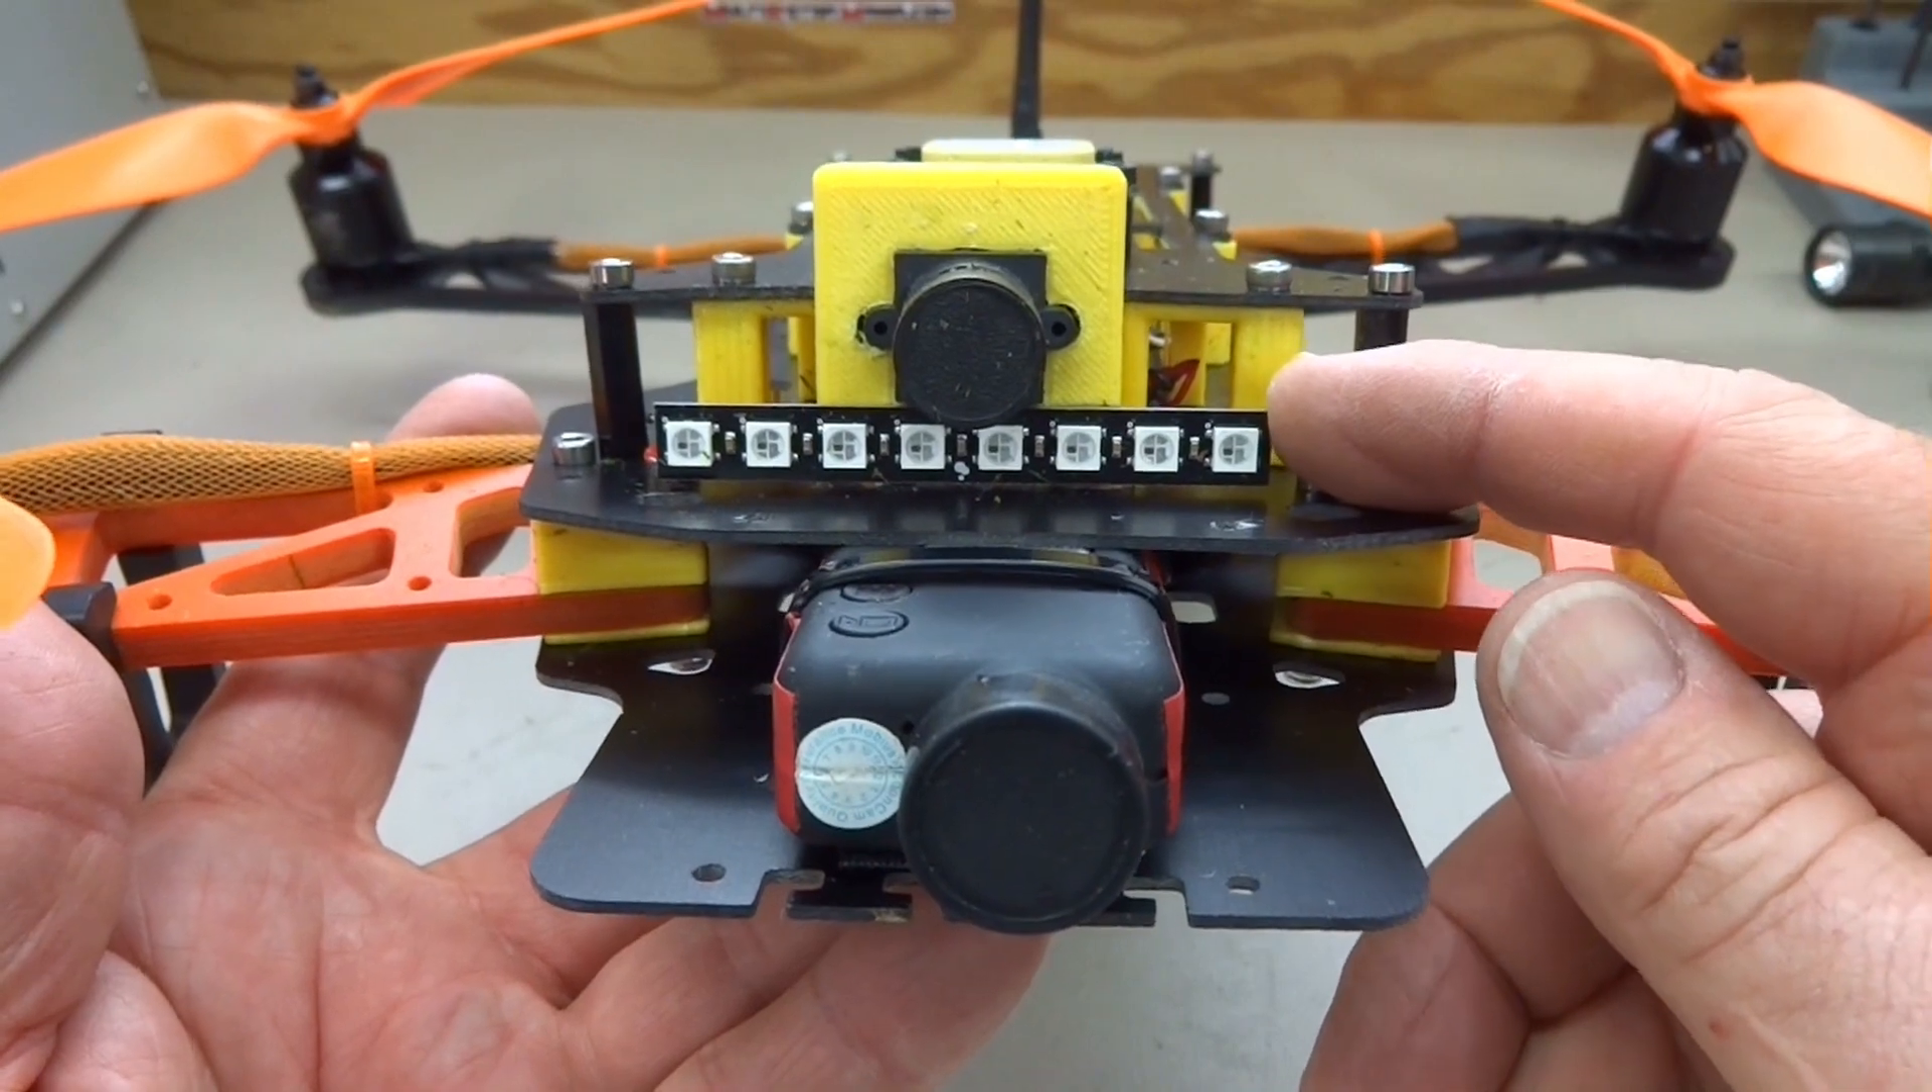On the front of the camera, I went ahead and hot glued our bling.